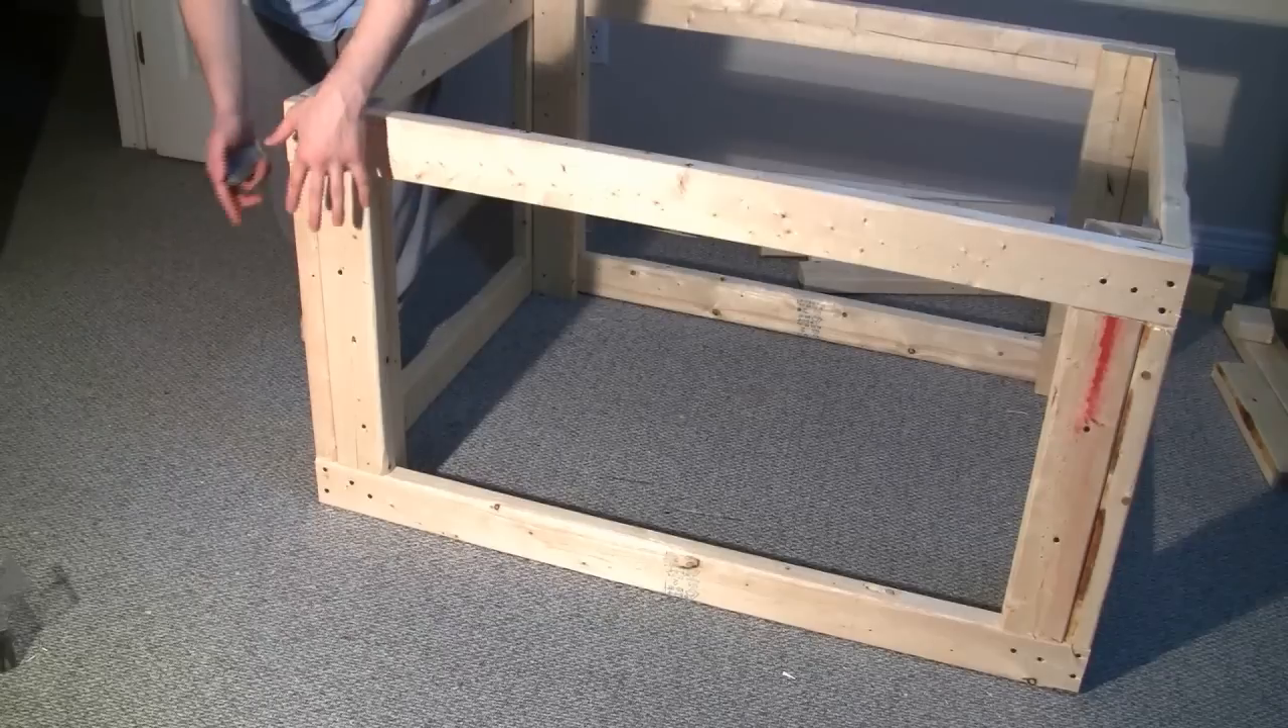I've got all of the structural support in place.